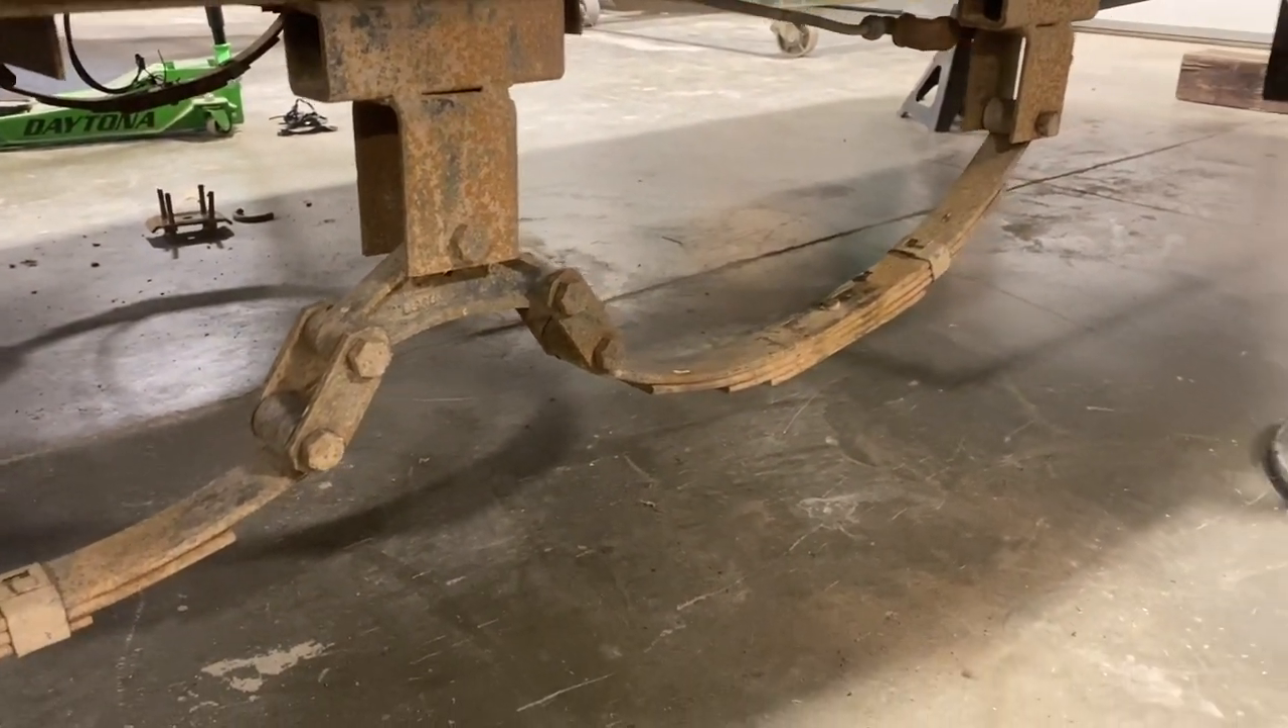Will and Brady's gone and put all our bolts in our leaf spring, so we've got them all bolted up.